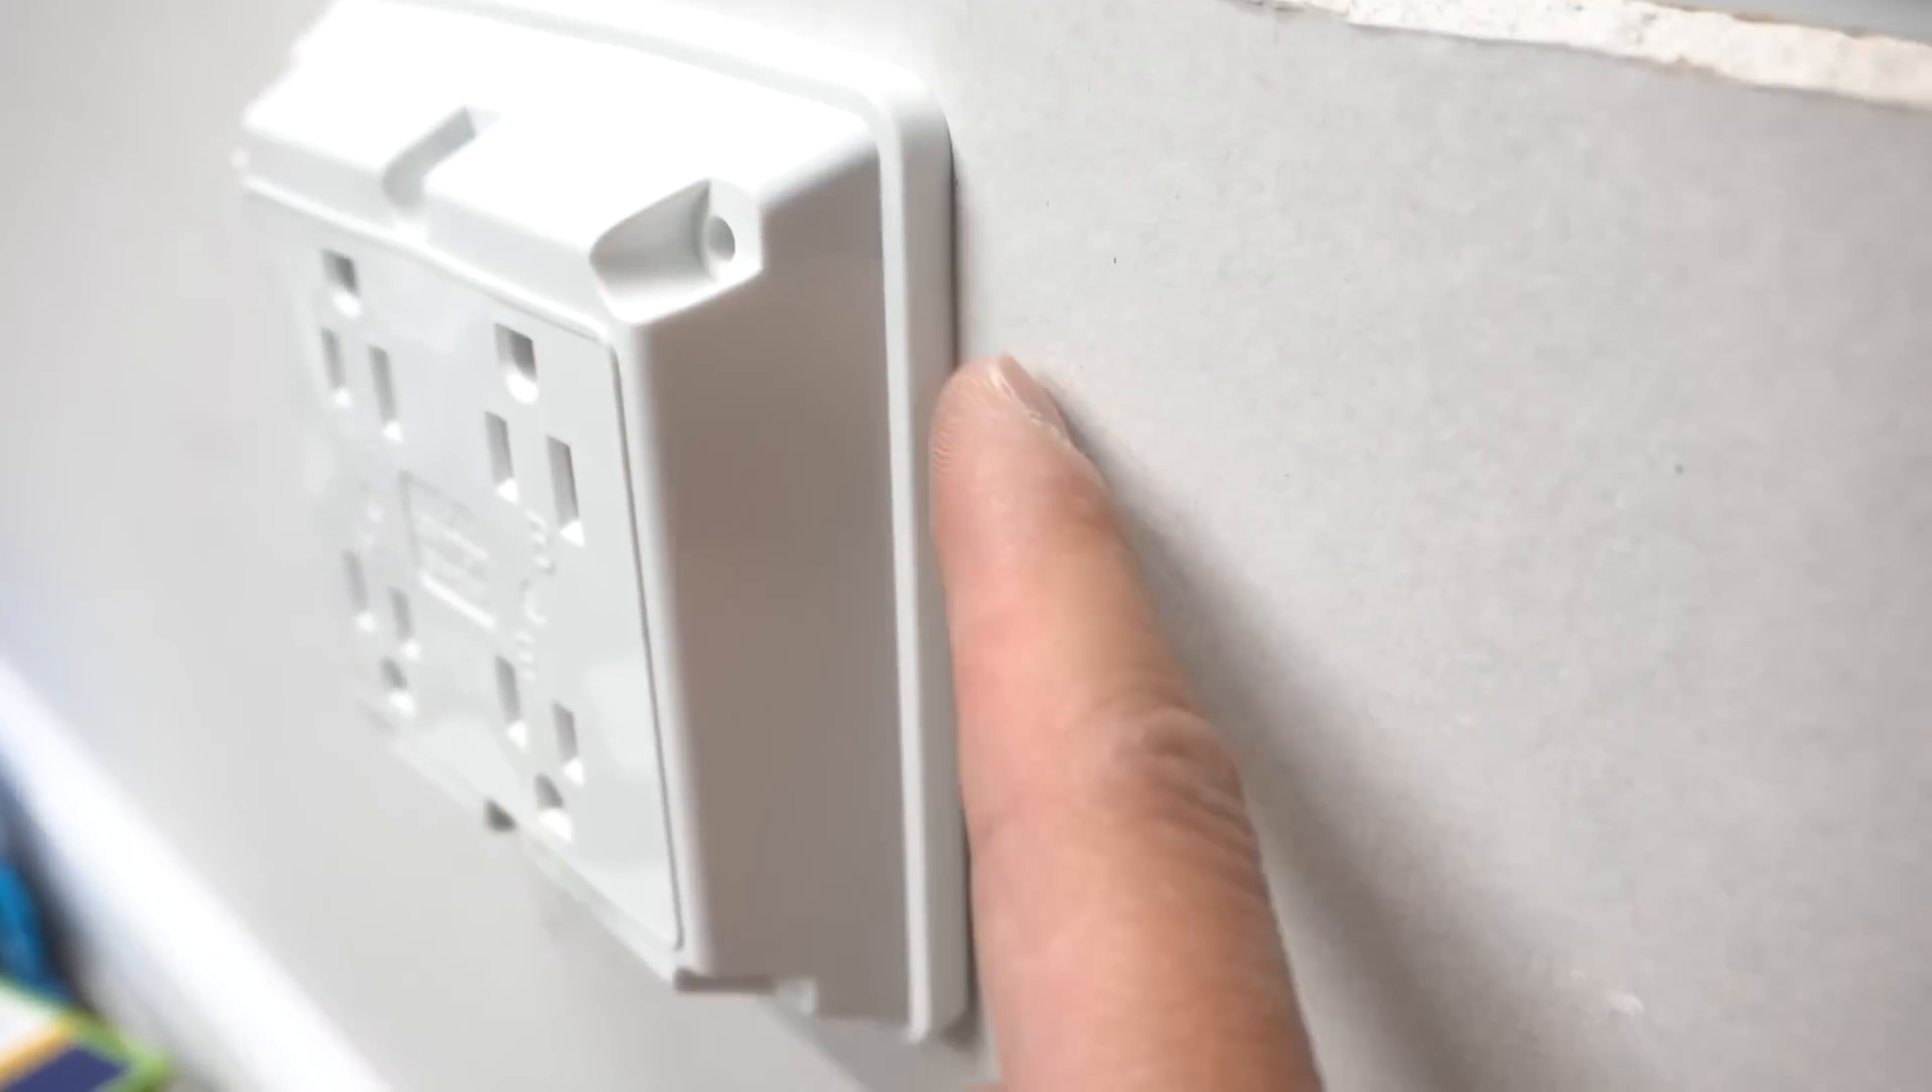The edge, it touches the wall really nice and snug. Really nice so you don't have that ugly gap in there.